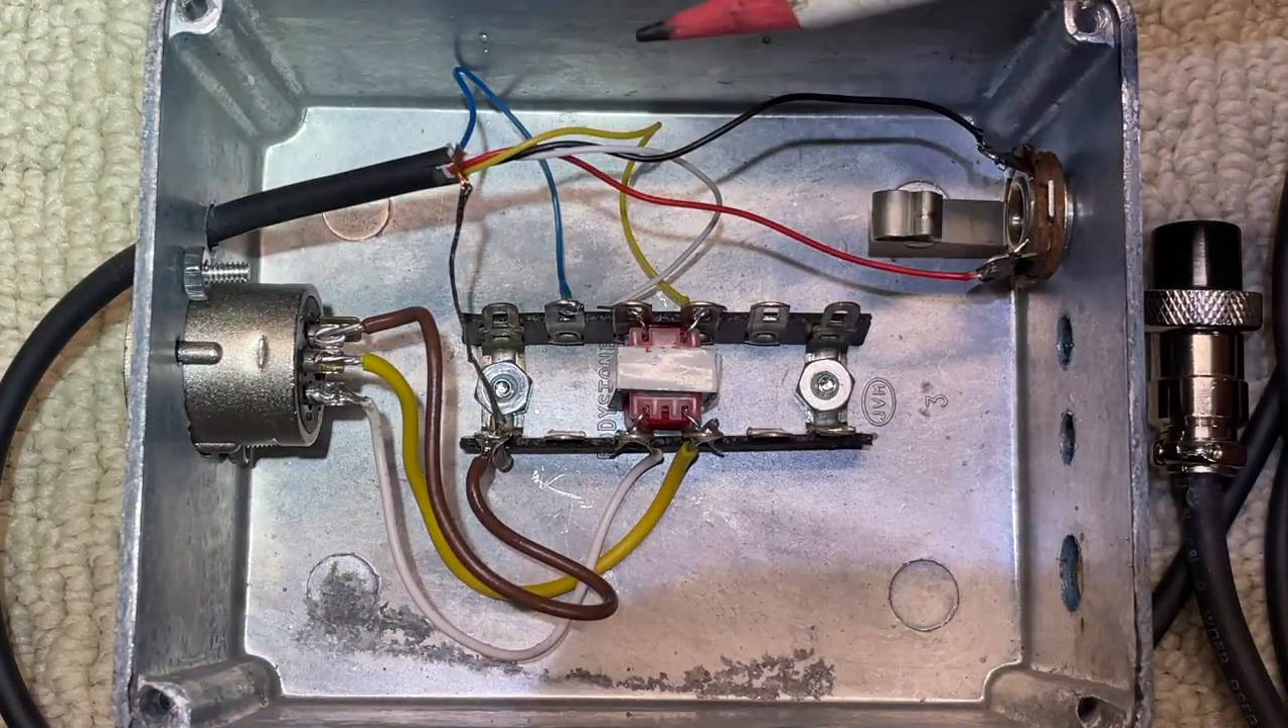So on the transformer, you can see I kind of wedged it between the two solder strips. And that gave it some support.